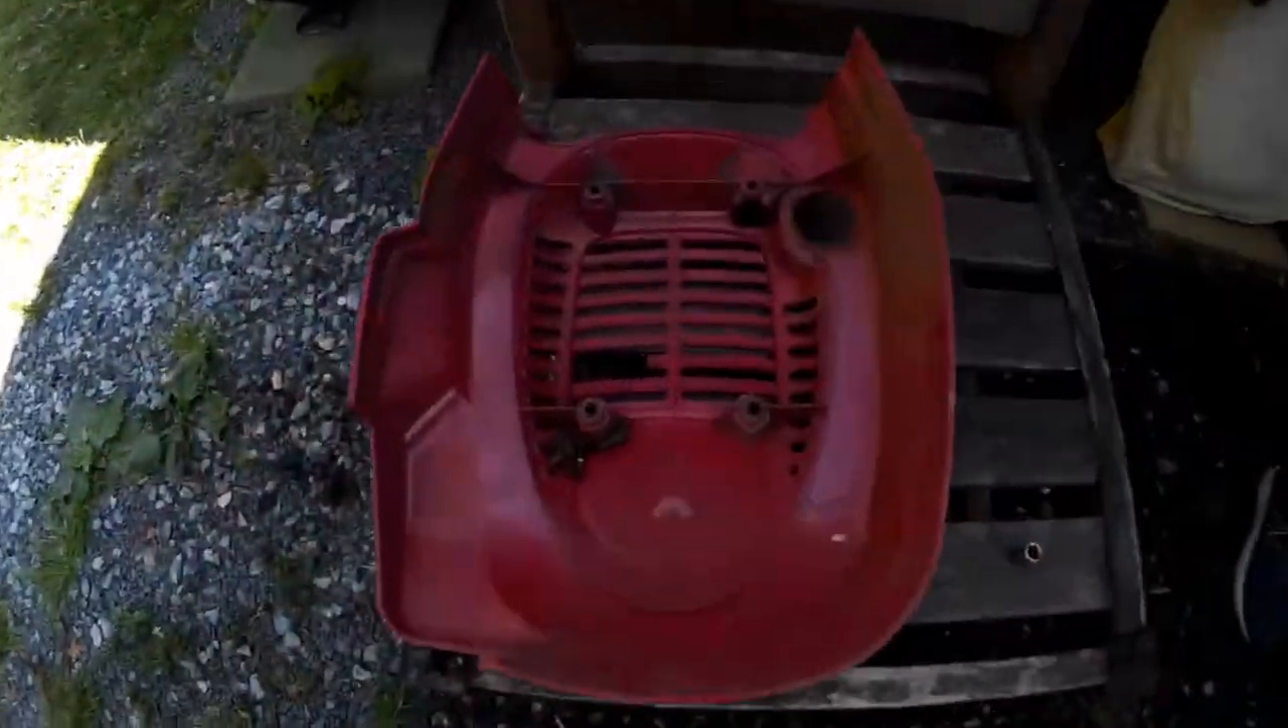All right we got the top shield off.